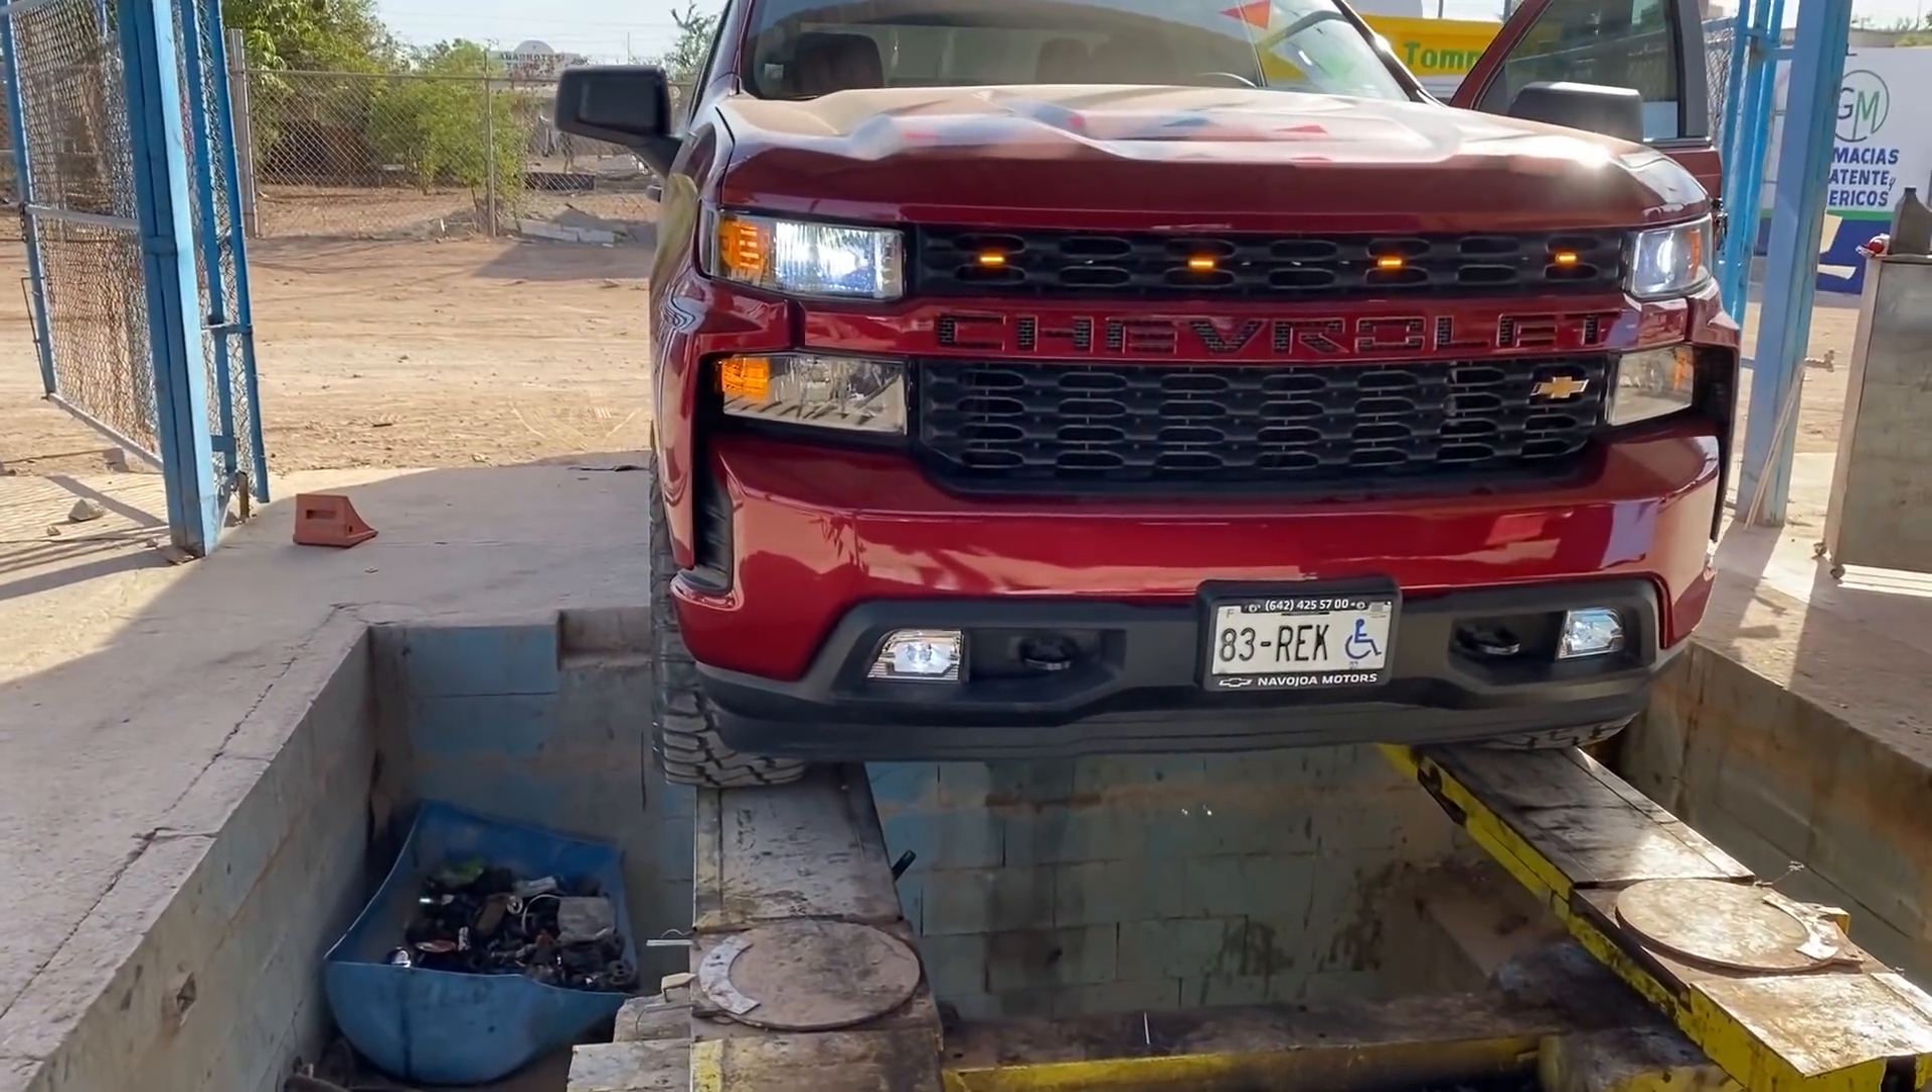Aquí ya acabo de instalar todo la parrilla todos los plásticos que le hacían falta.